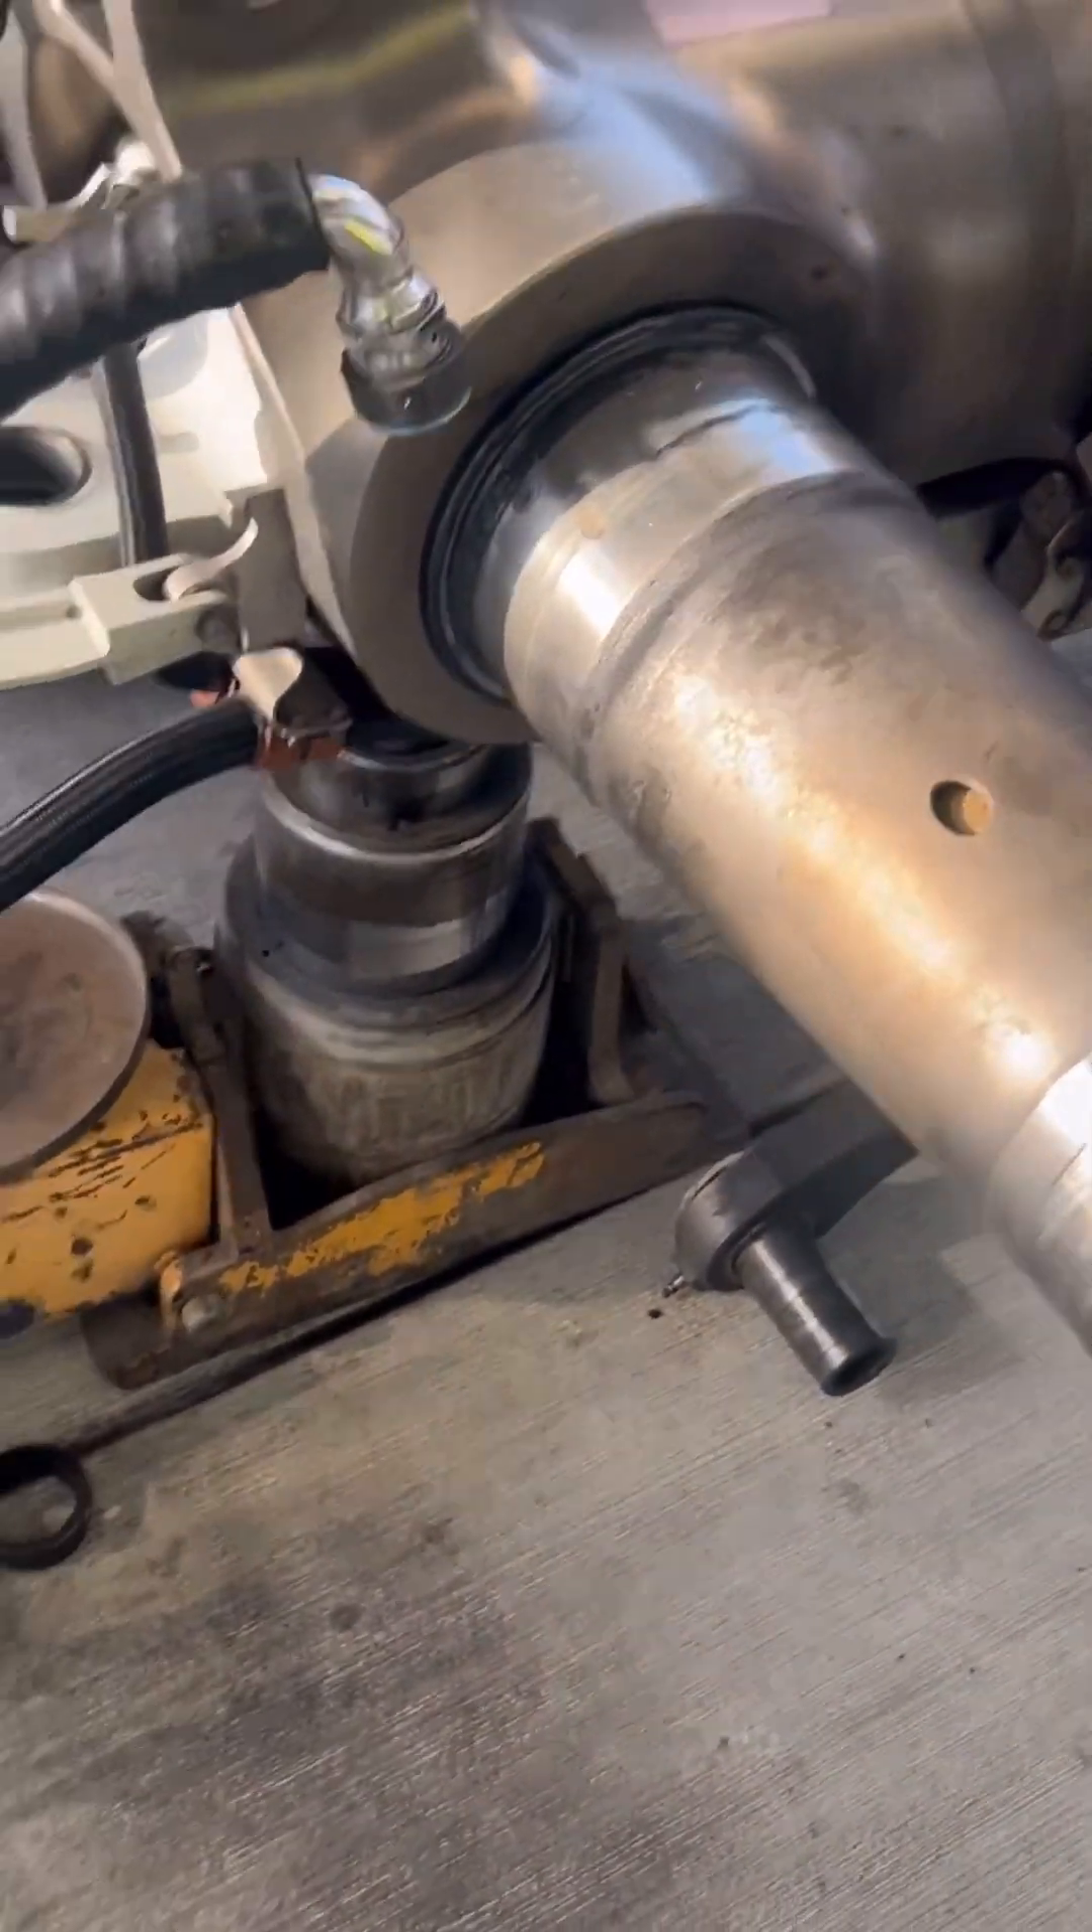So this is how our wheel axle looks like with the brake removed.